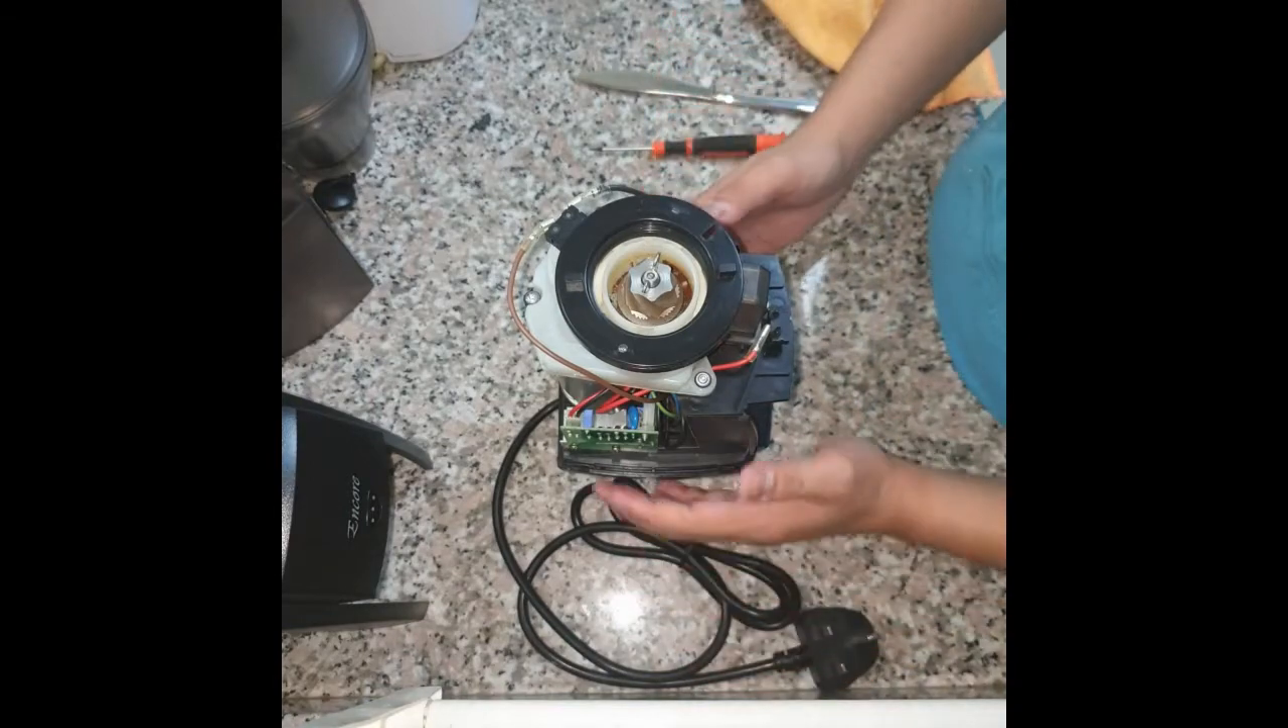Then right there we took off the cover of the grinder.